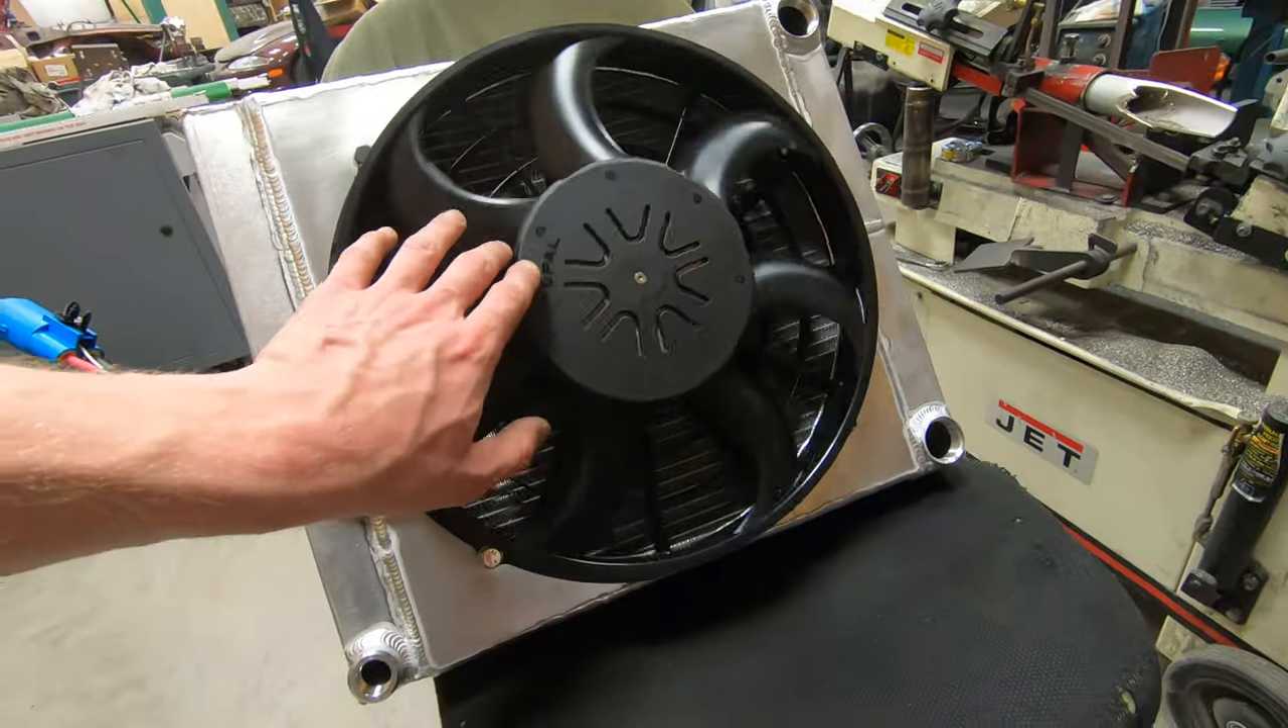And with that we have a shroud welded to a radiator and a fan fastened to that shroud.